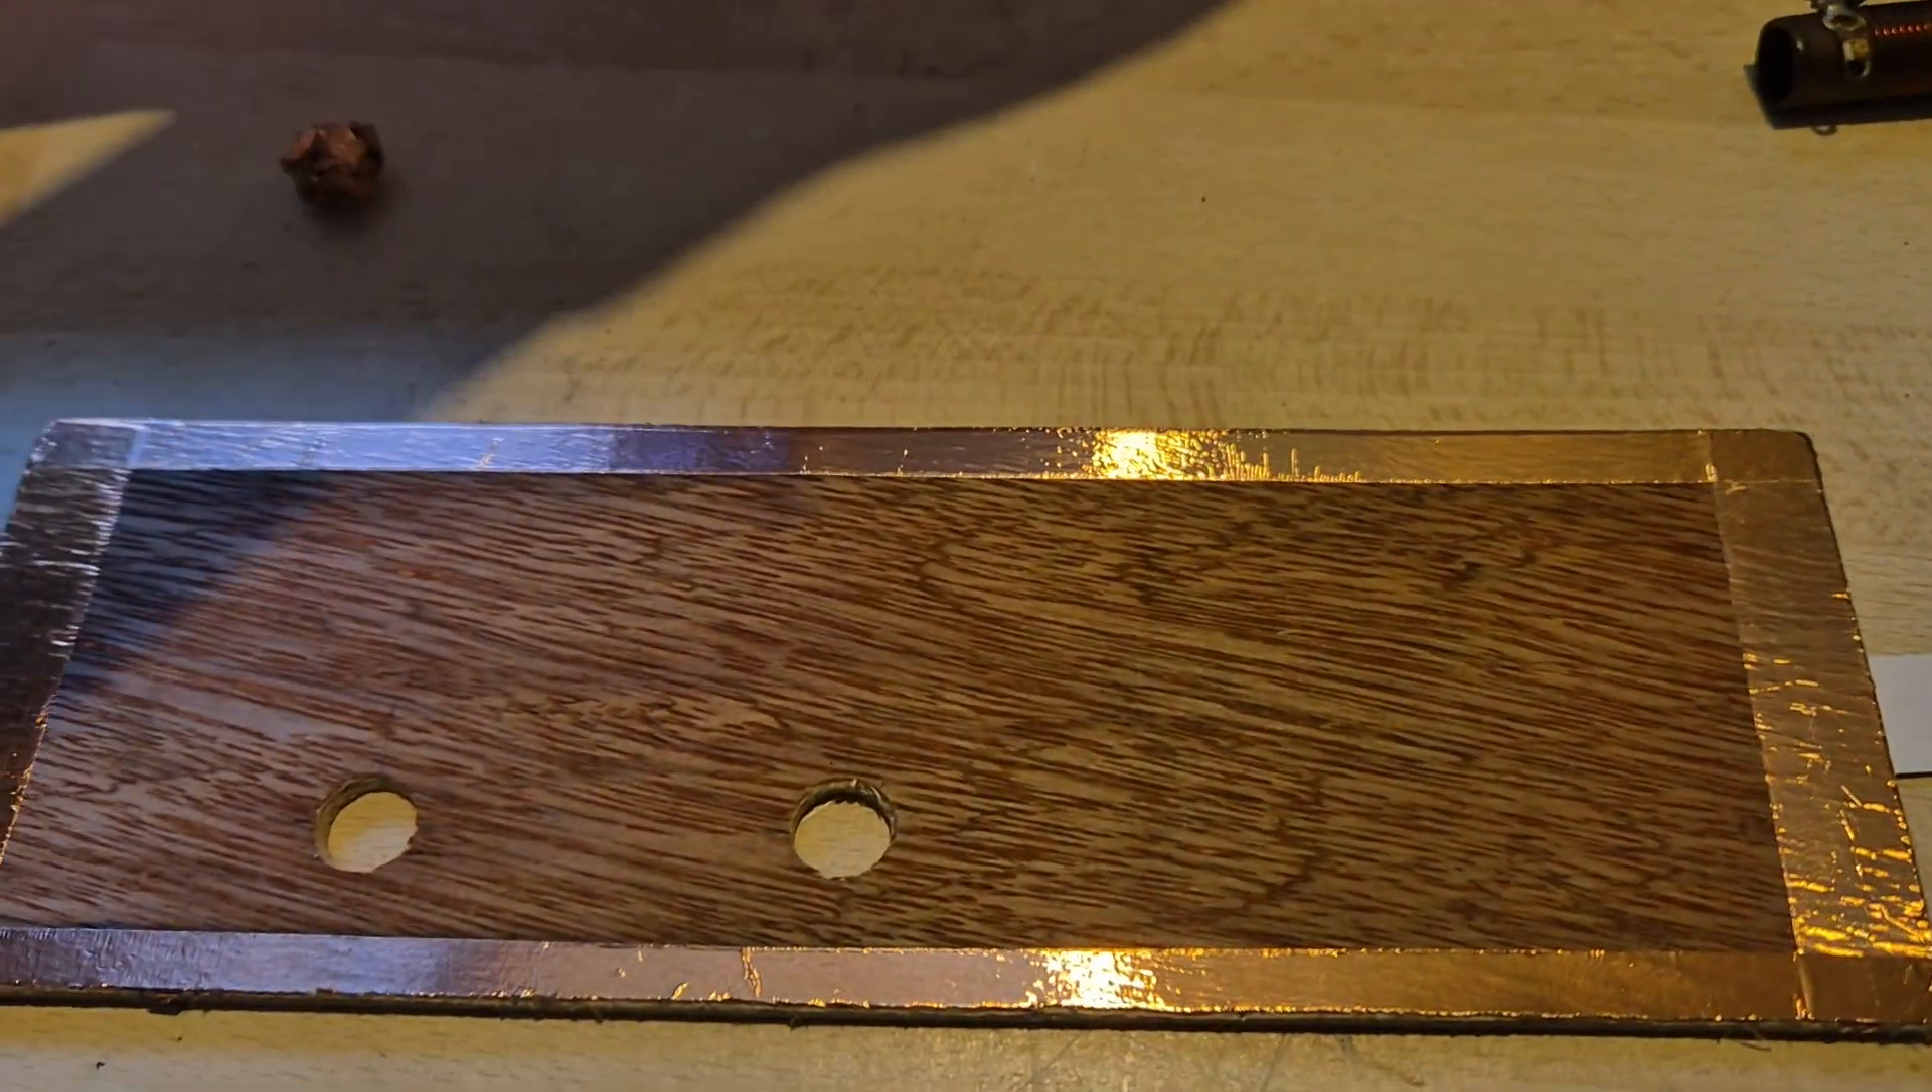I've used some of this copper tape and put it round the edge to give me a ground plane round the edge.